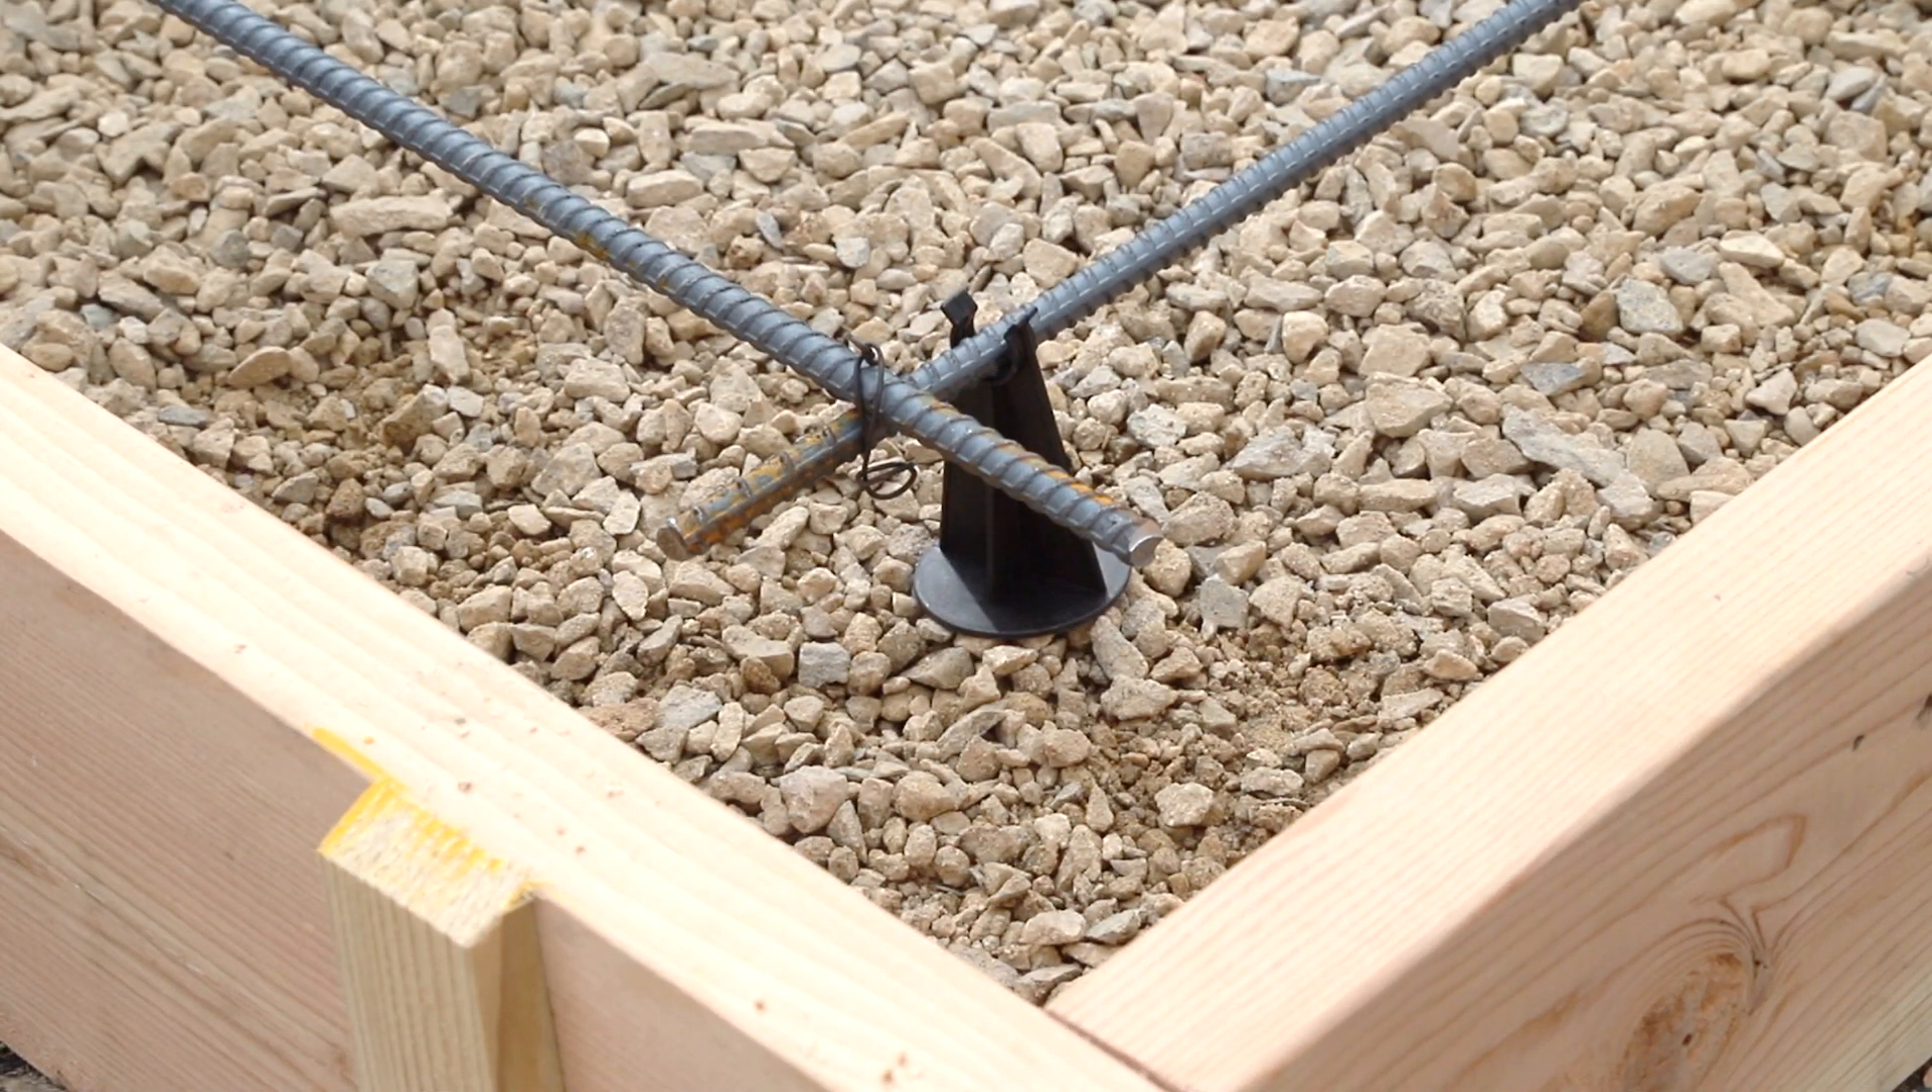Once the grid was all locked together, we placed some risers underneath it. You can see these risers are just plastic.